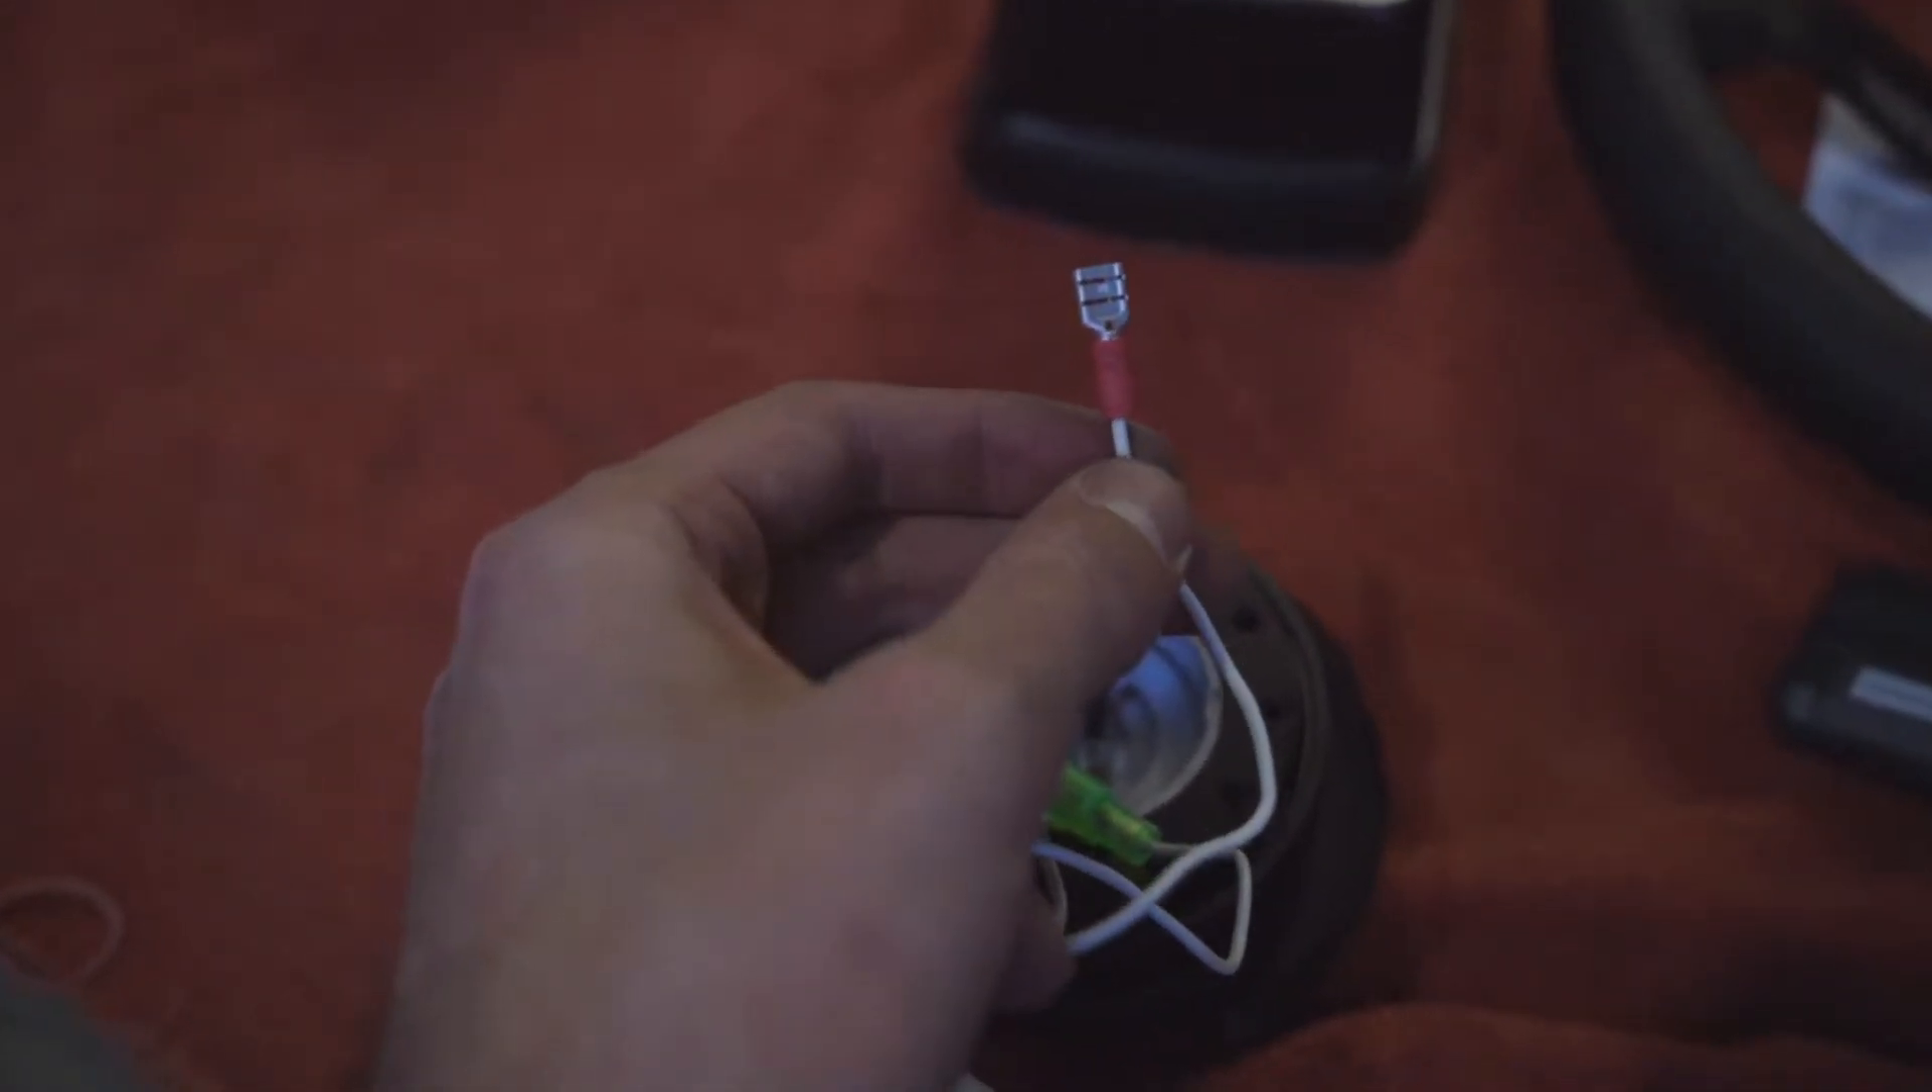All right, so I got the repair made. New disconnect is on there. It's having trouble focusing, but it's on there.